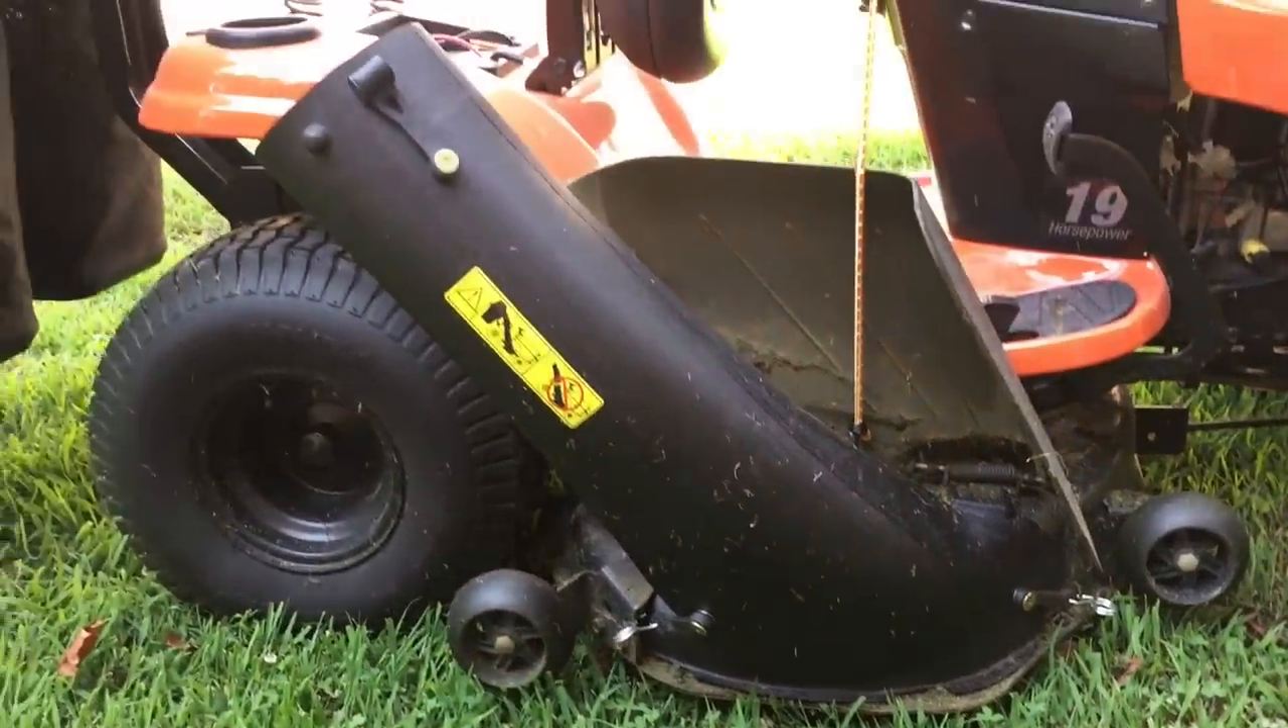Now, that's the lower chute in place.